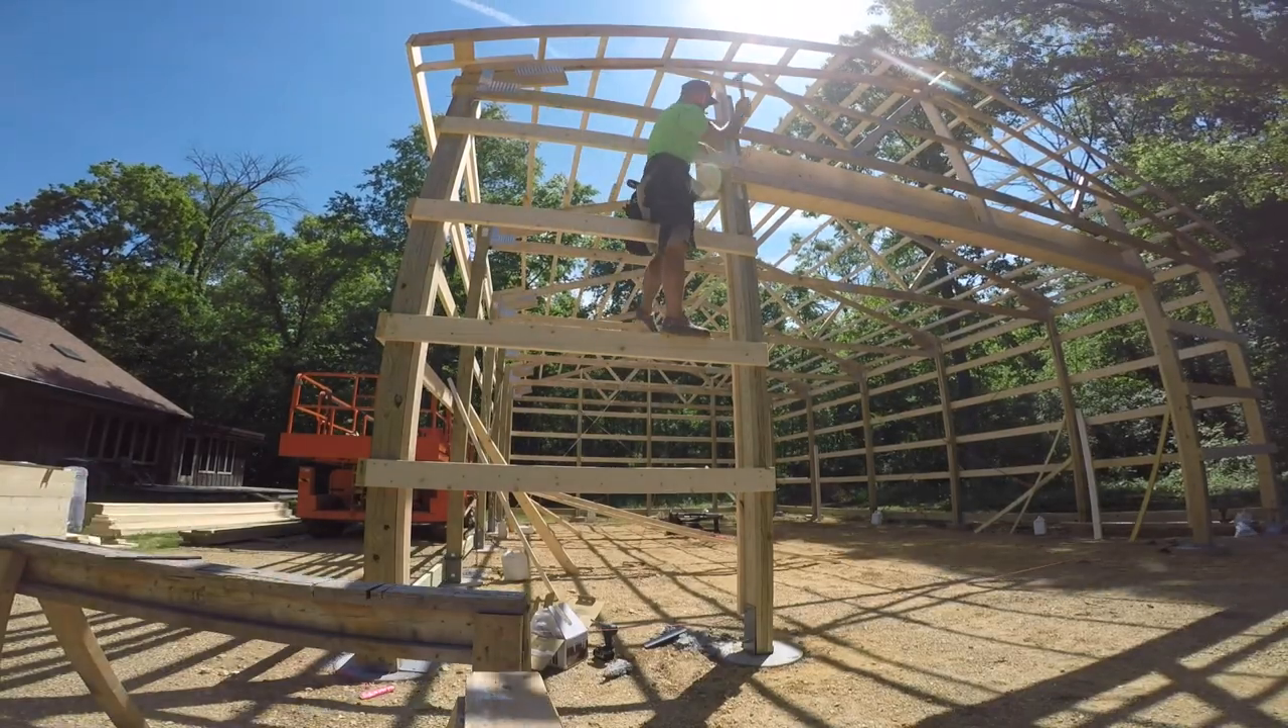Just like that the wall framing is complete.